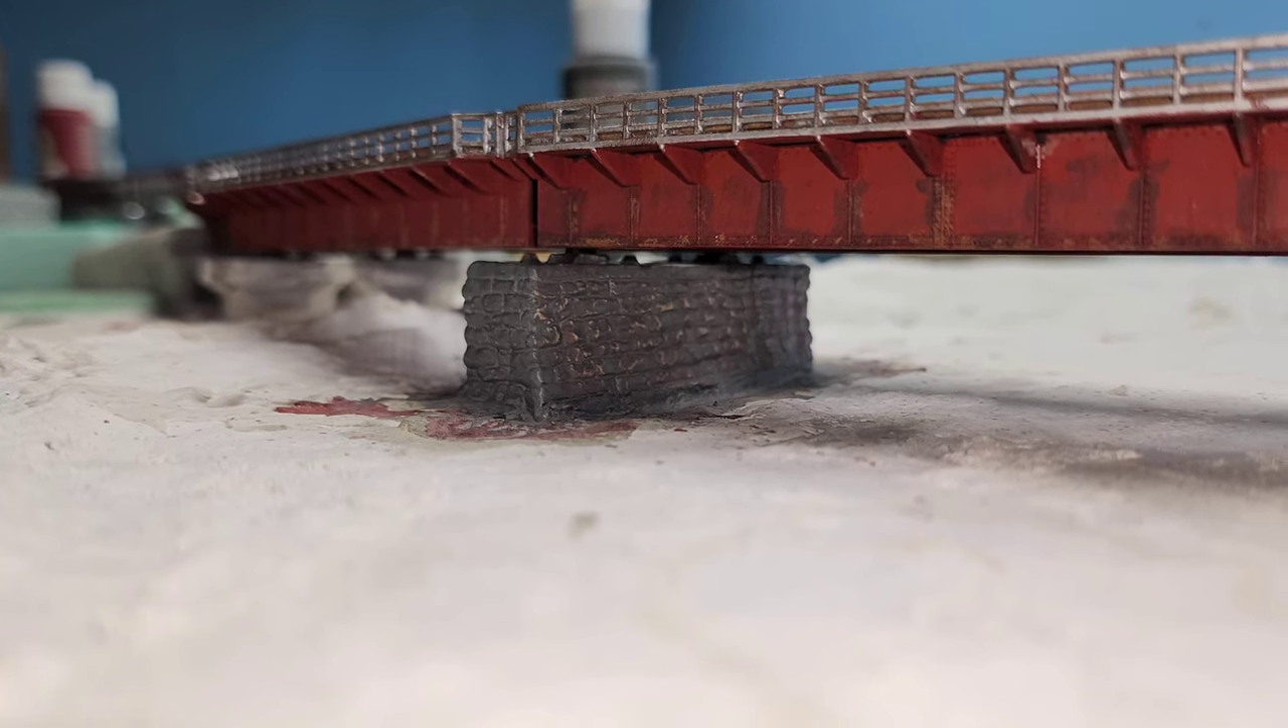So here is with the bridge back in place with the bridge sitting on the piers.